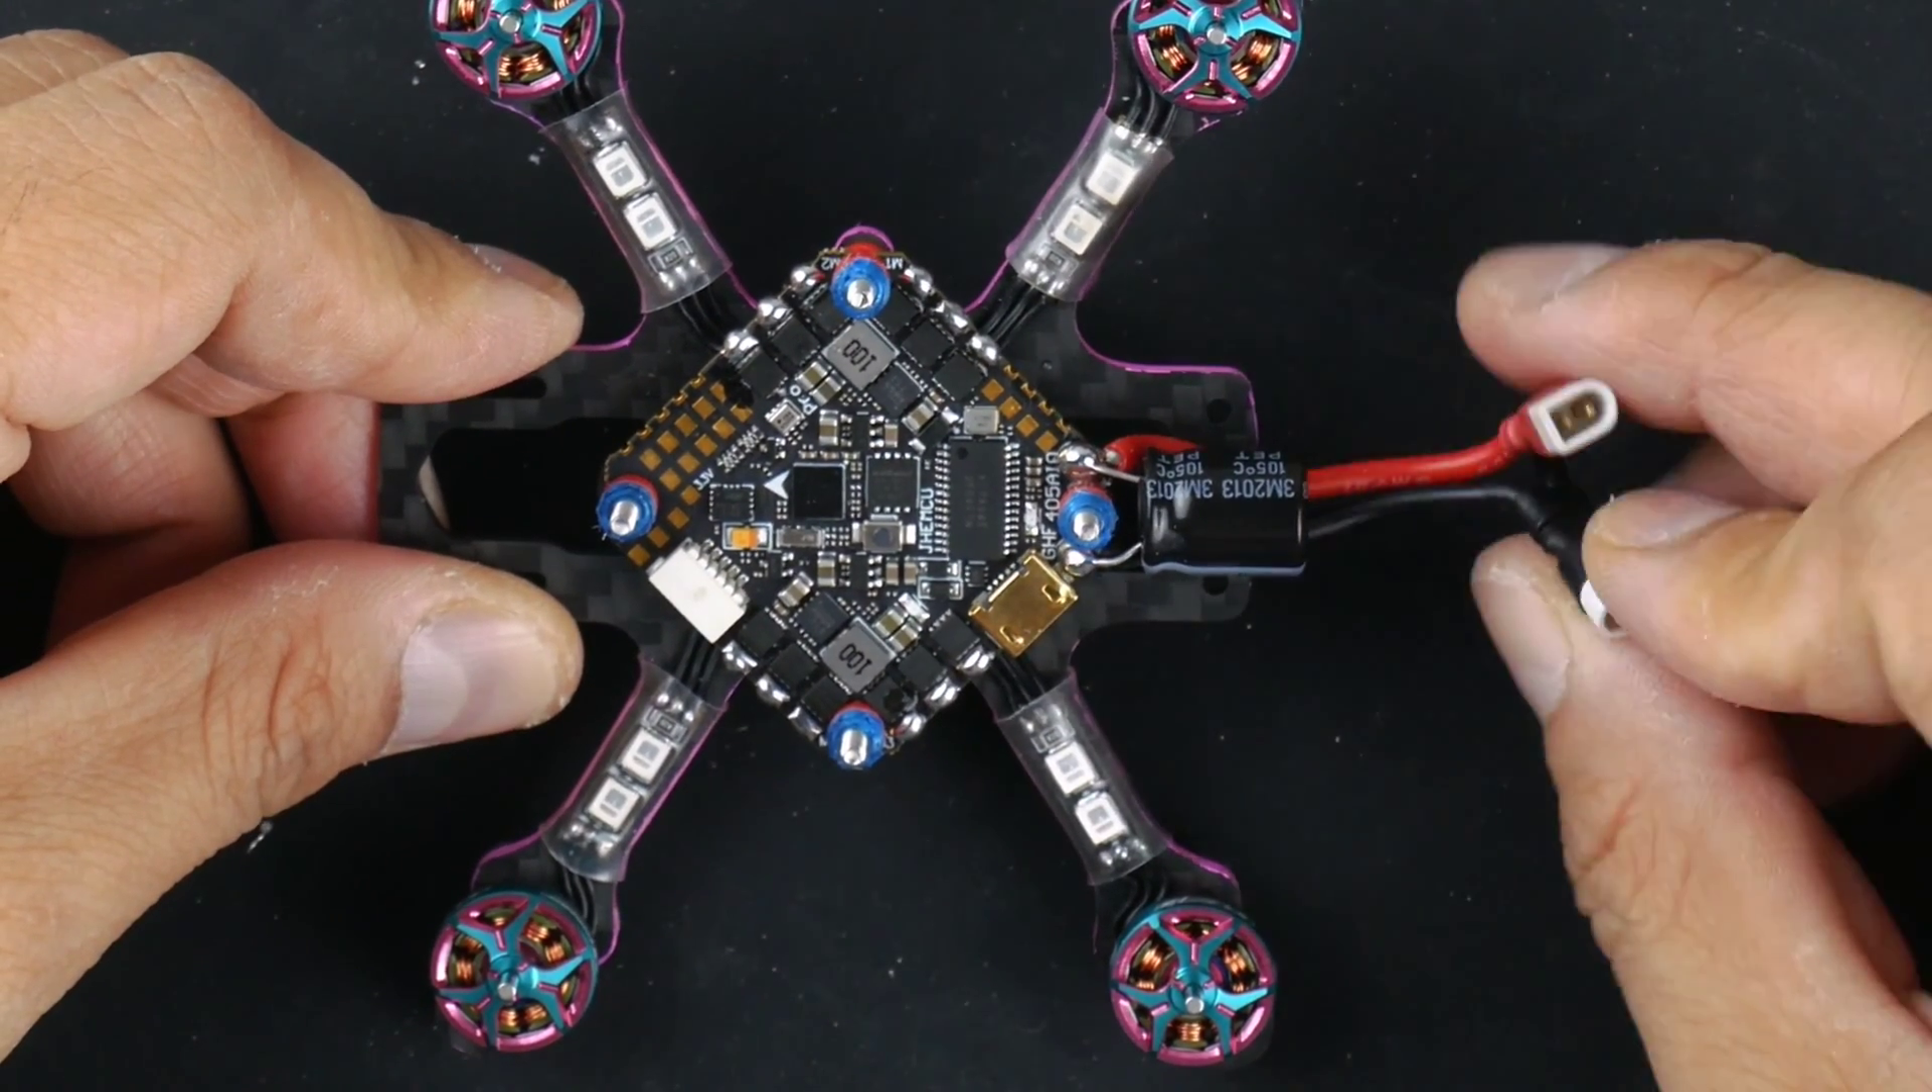Alright so now that we have the battery leads soldered on I actually went ahead and put on the capacitor as well.